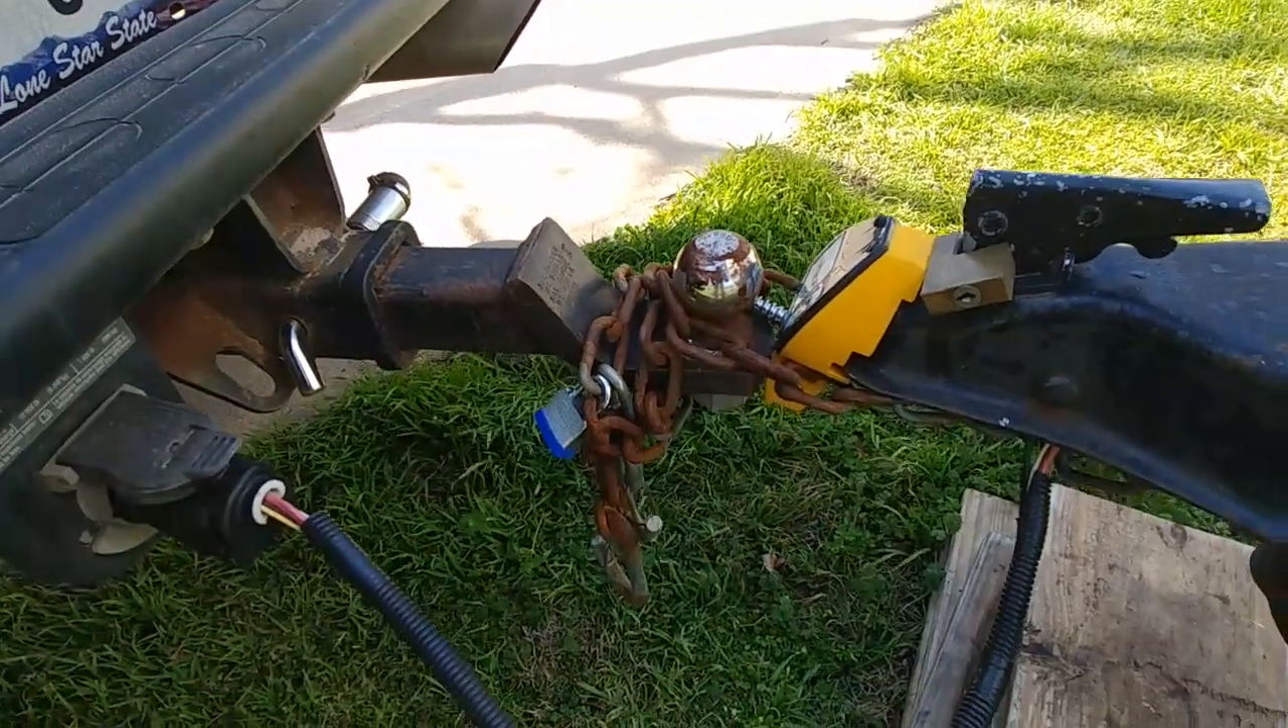I have two locks on my hitch for my trailer, but I have taken my safety chains and I've wrapped them around my receiver and I've locked them on and I can haul this trailer off.